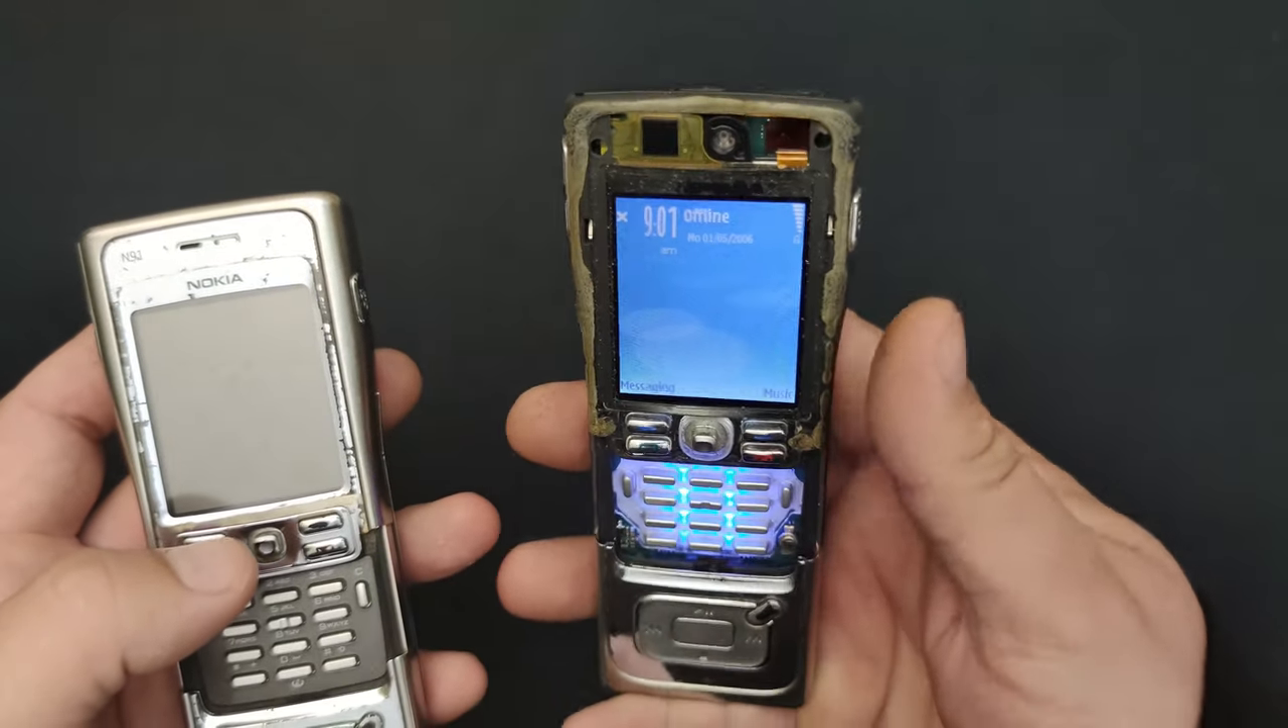The body shell is incomplete It's missing the face.